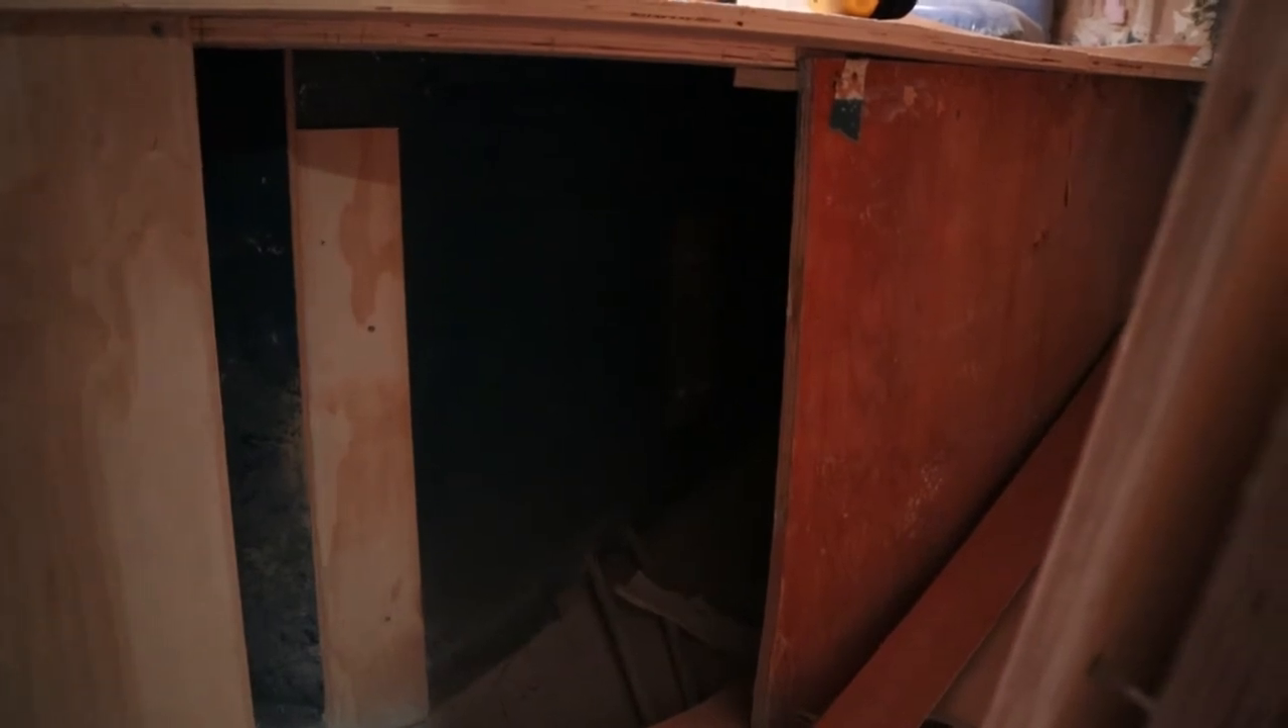And, uh, there's a missing piece between the existing bulkhead and that new piece.